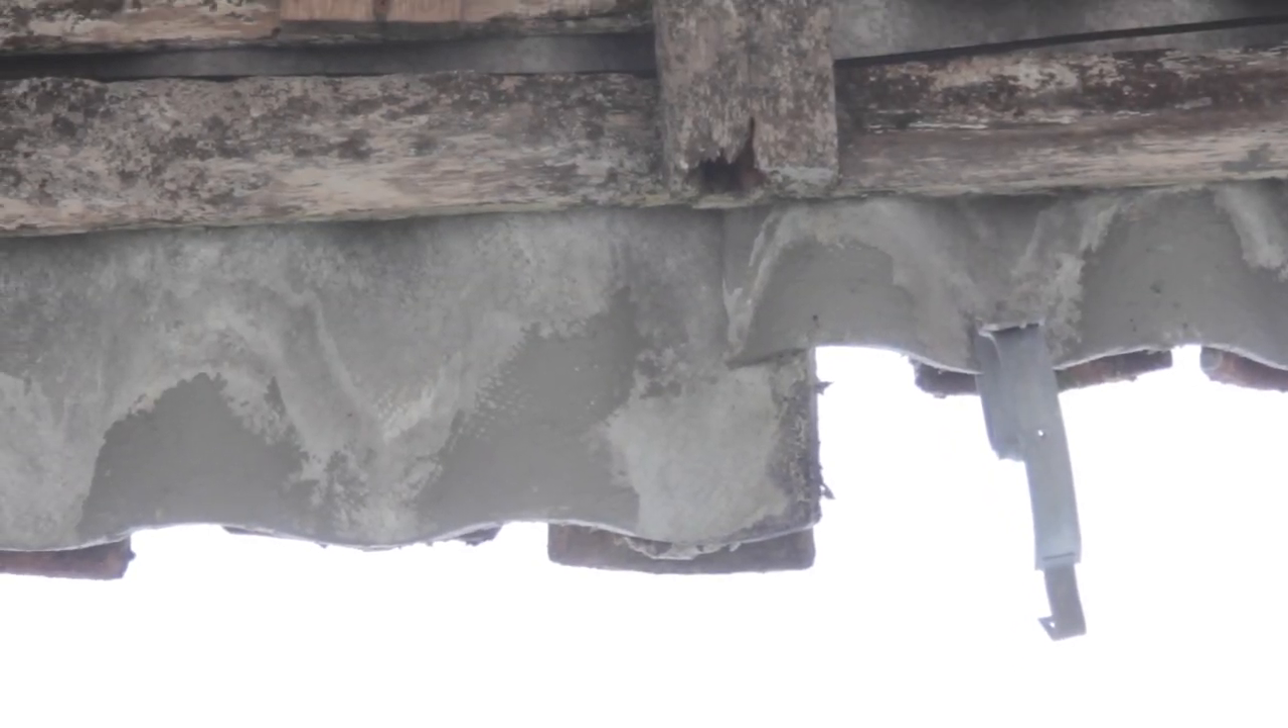However, an awkward problem was the sheeting jutted out randomly in the middle.